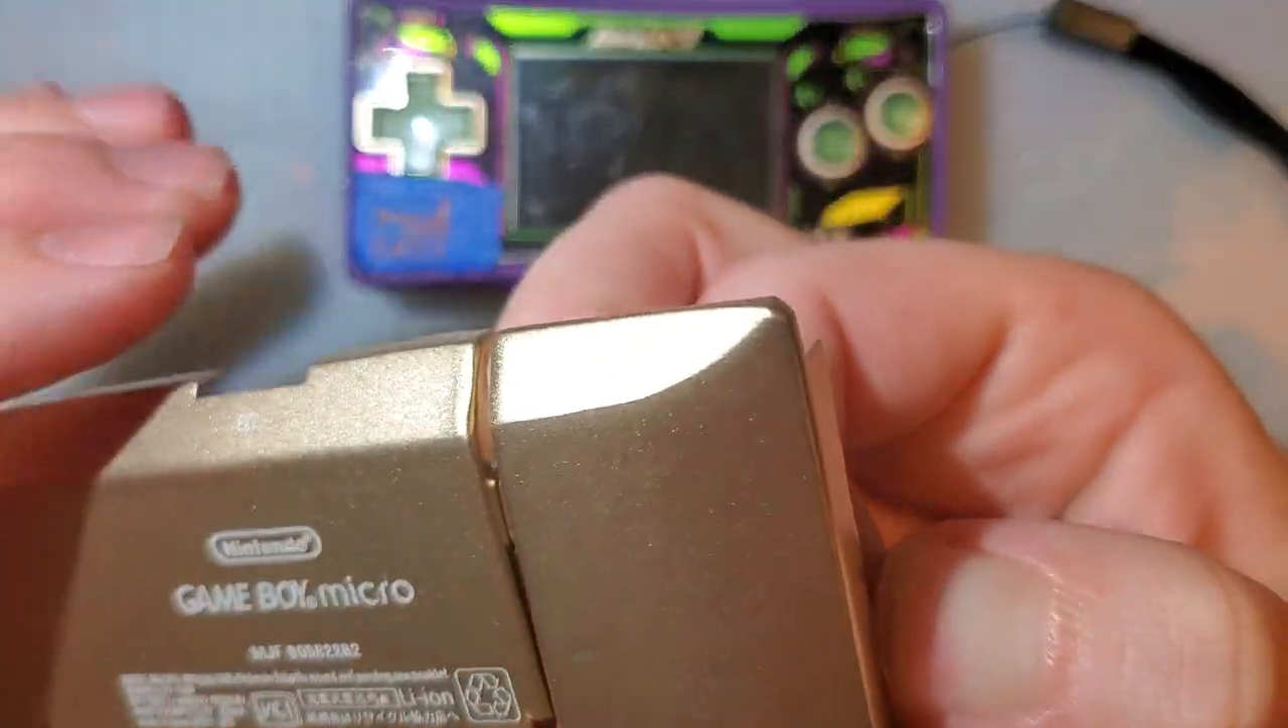So there's how the battery cover fits if you're okay with something like that. If we were to screw that down nice and tight. There's a big old gap right there.